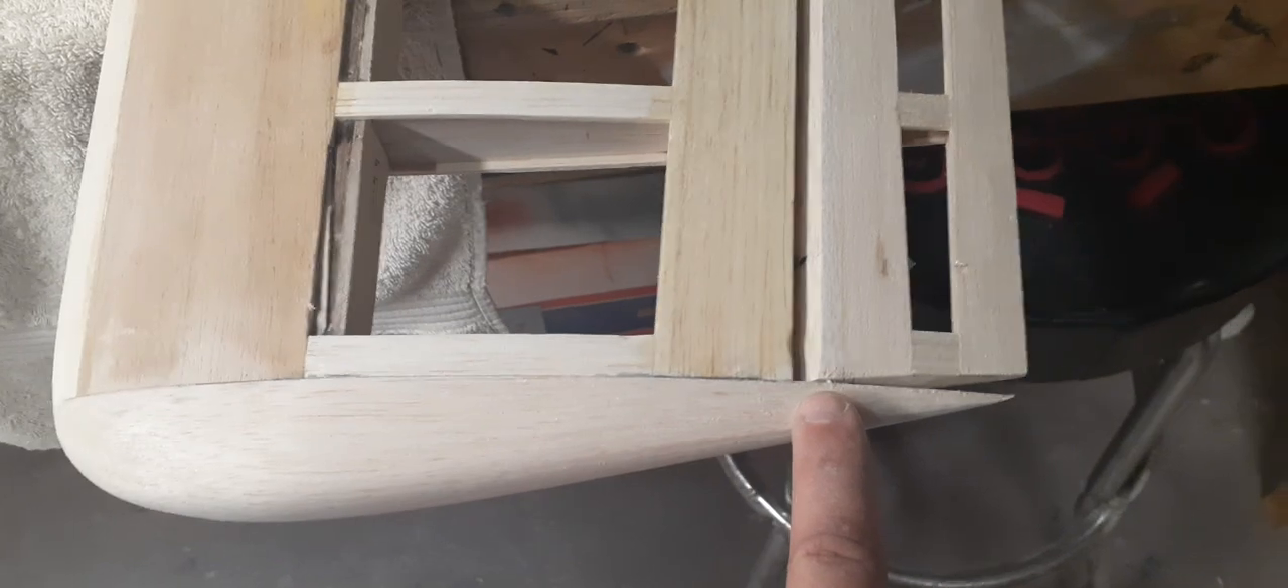What I just finished doing is I put the wingtips on.